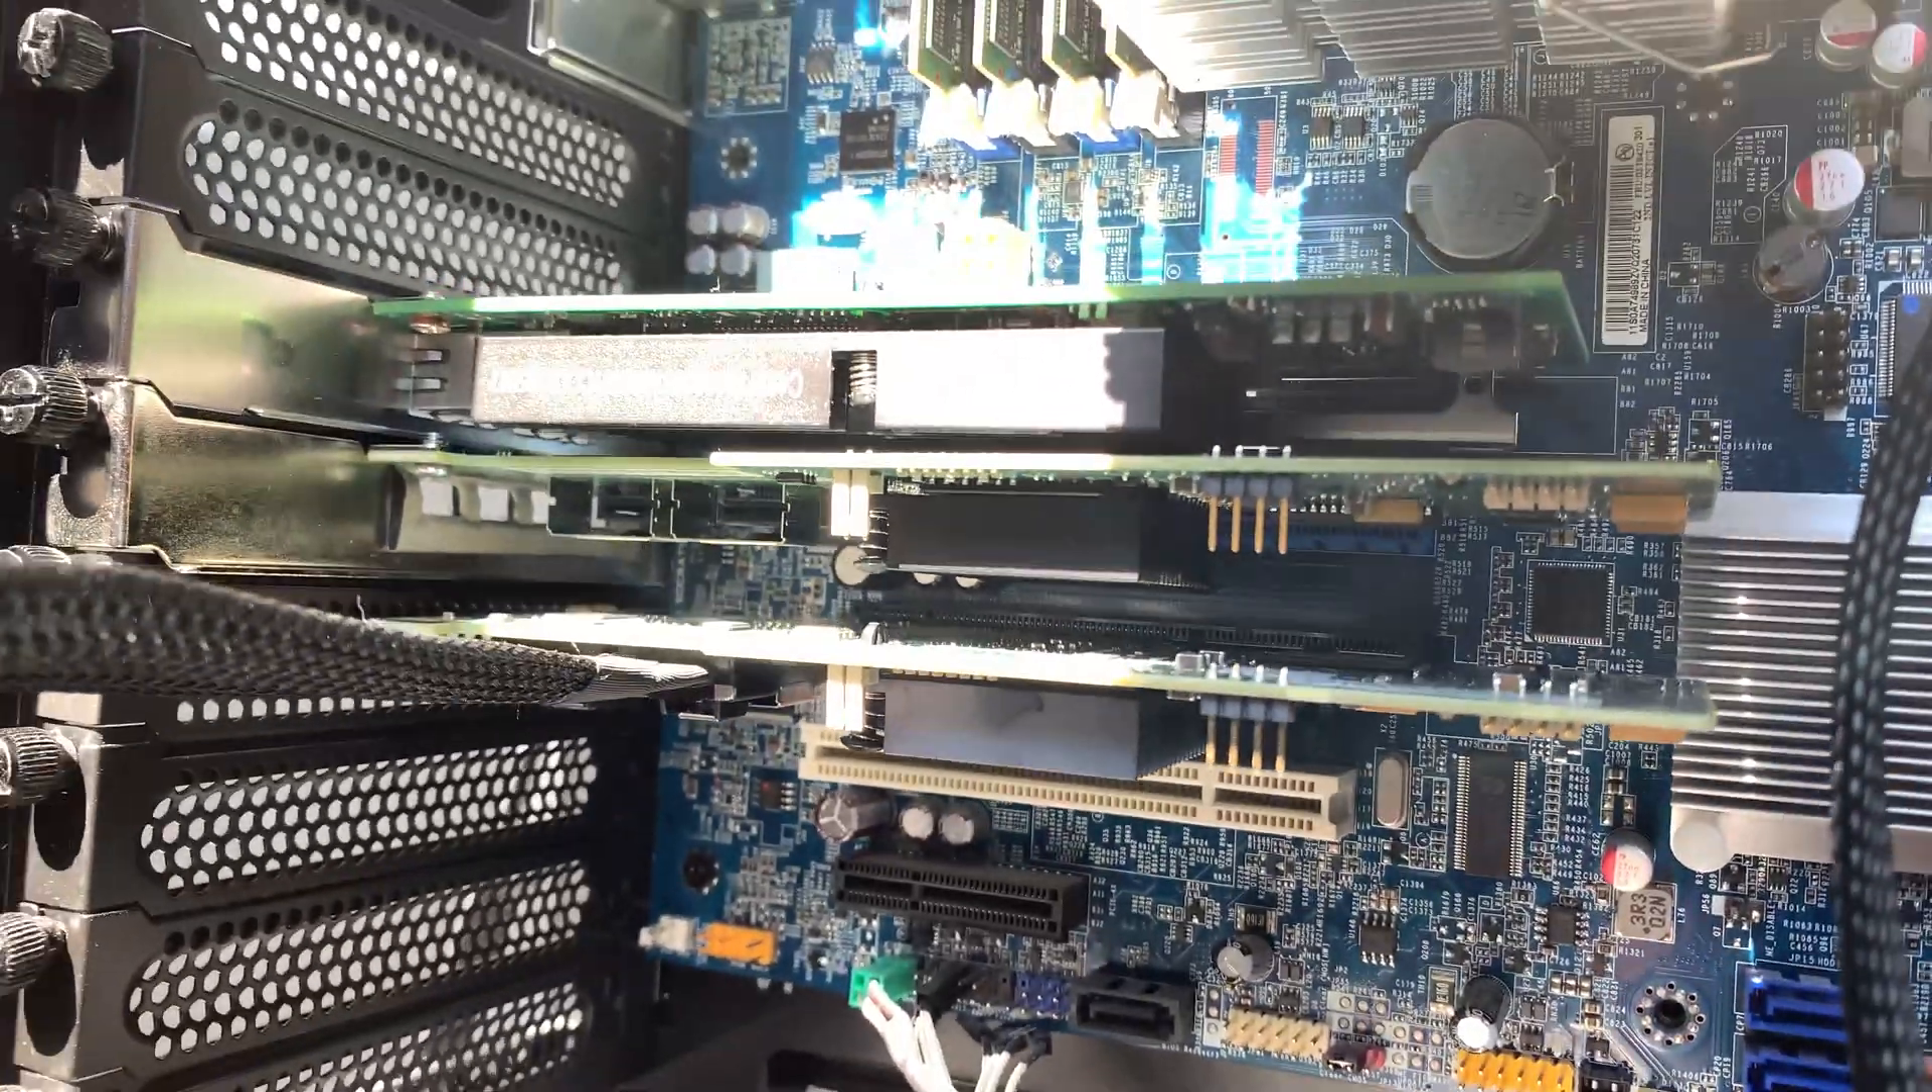And now all the three expansion cards are back in there.